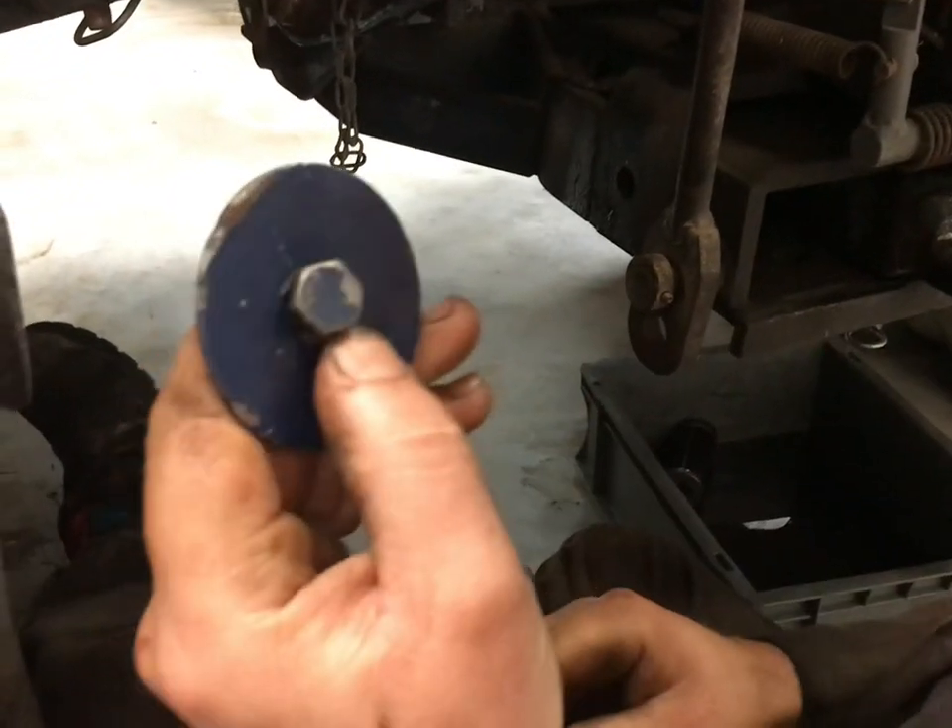My cover plate's got a bolt through.